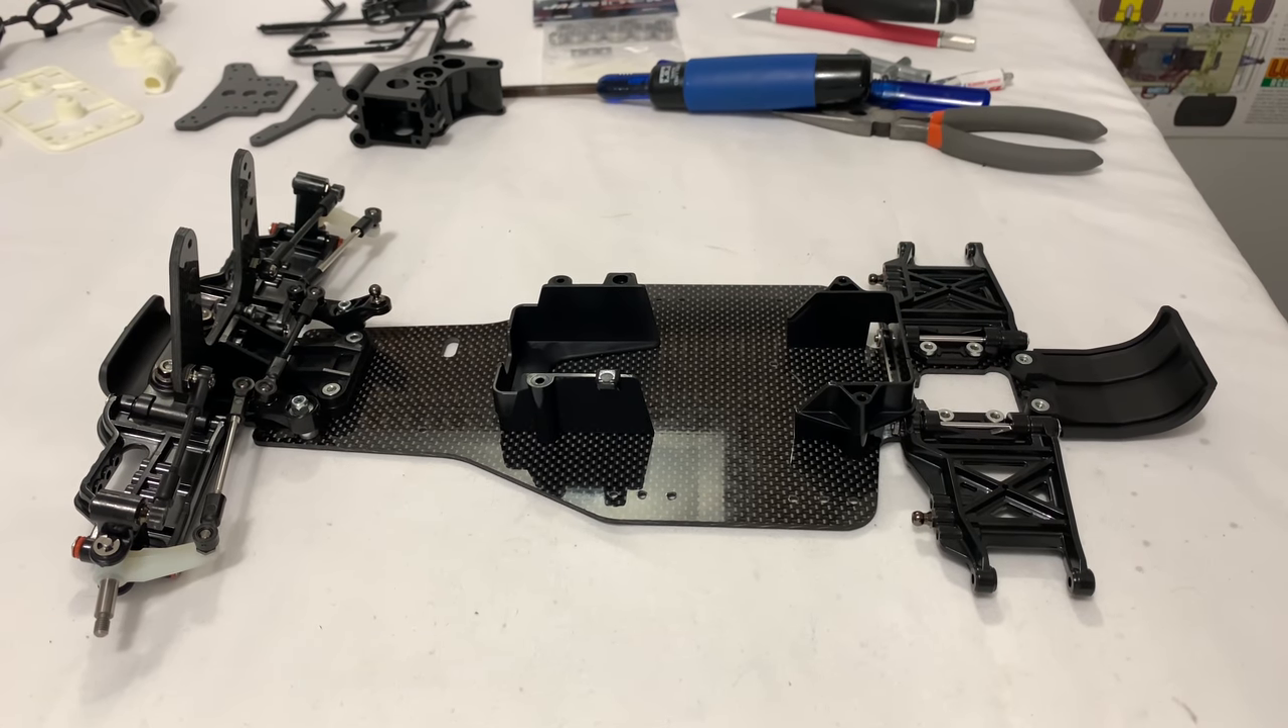Bumpers on now, and the battery boxes are in.